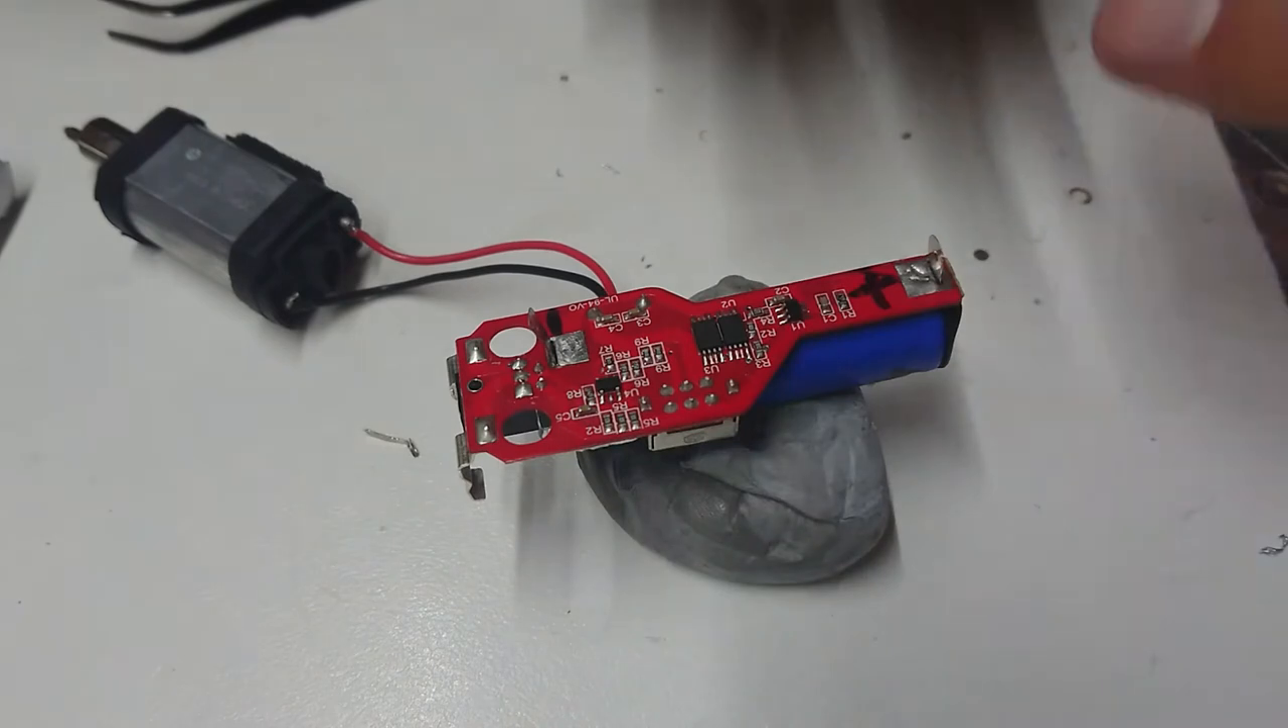All right we've got our battery in and our battery terminals a little bit shorter.